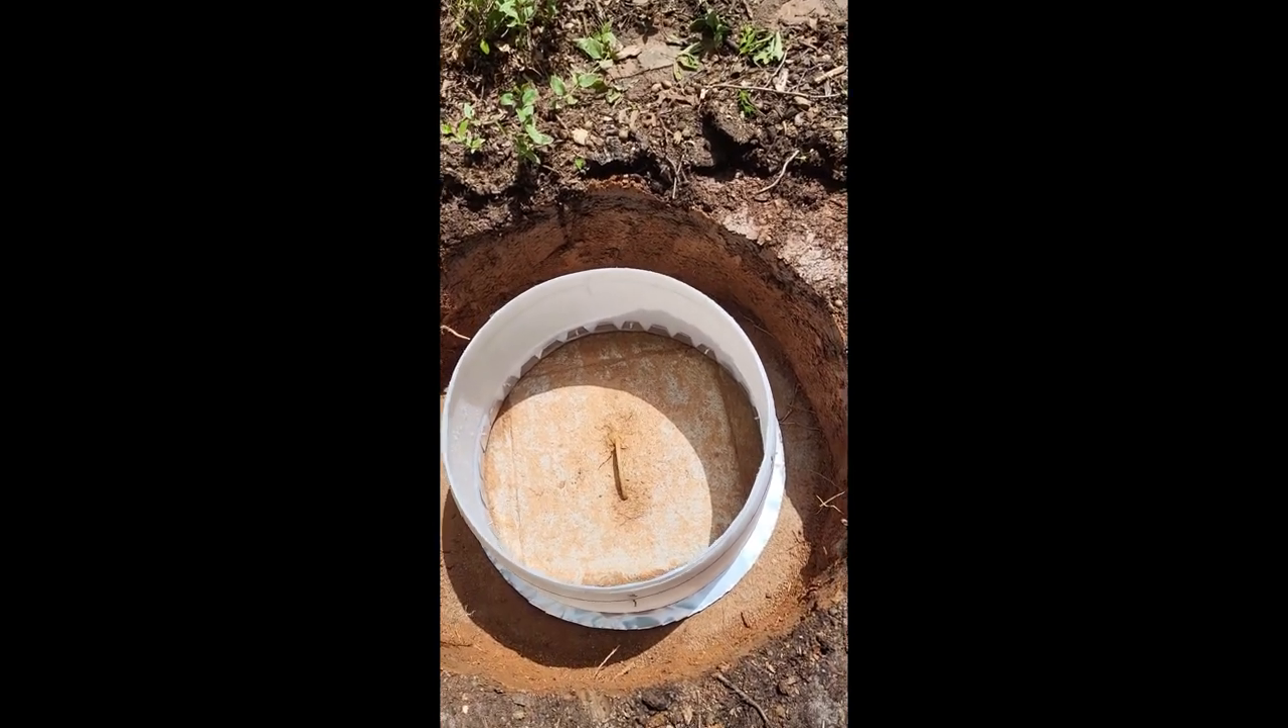Okay, so, as you can see, I made the hole bigger to accommodate the riser. And I'm dry -fitting it and everything looks pretty good.